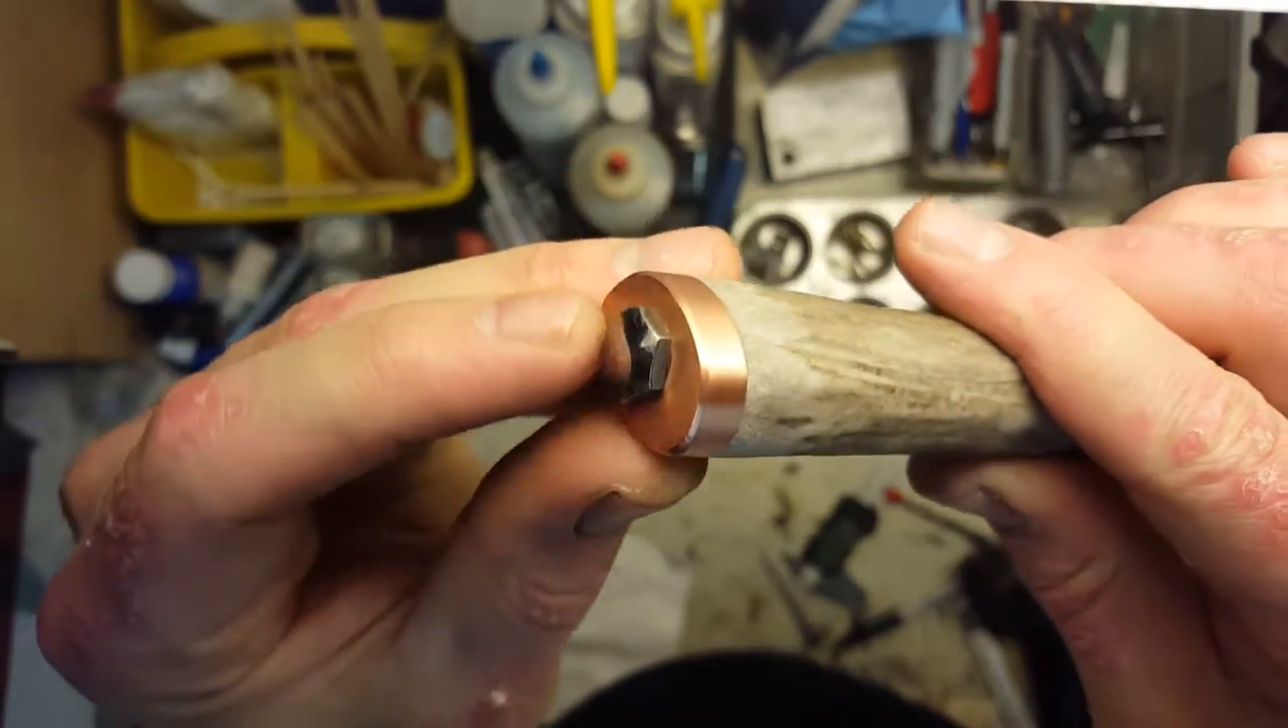You can see the handle is fairly simple just deer antler nice and flush. Used a hard back sanding thing to get all that nice and perfectly flush.